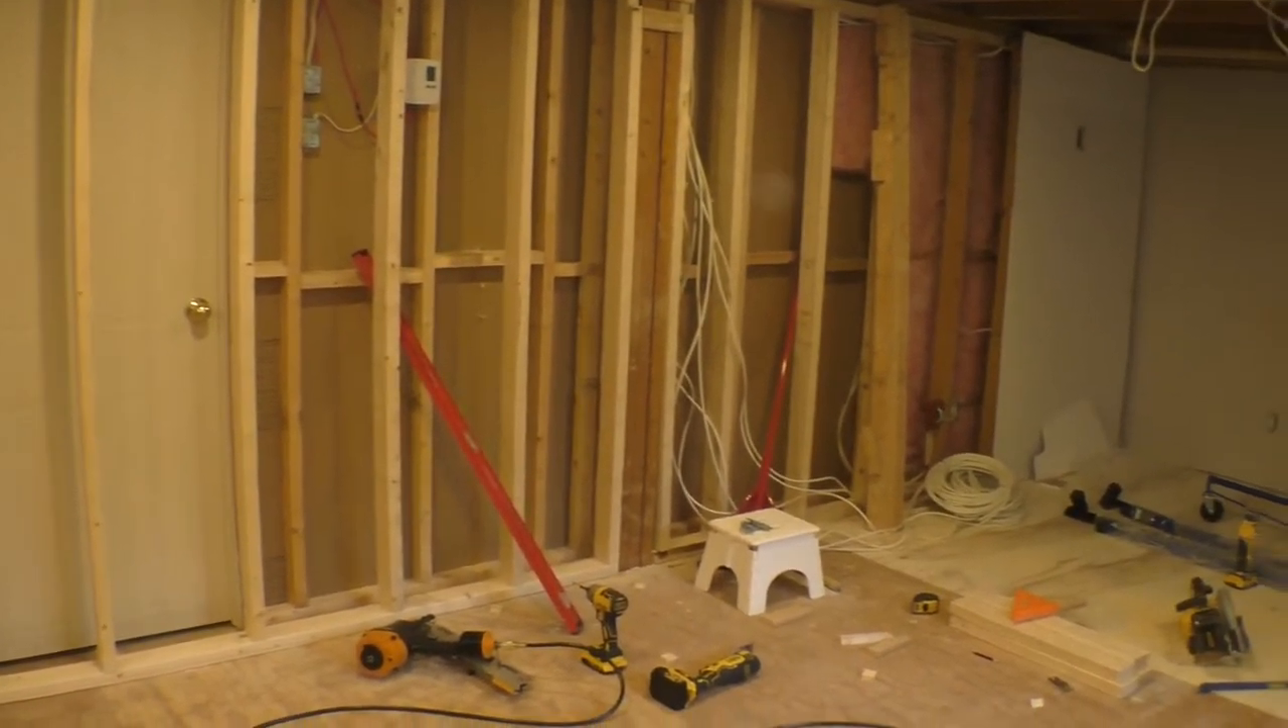I remove the drywall here i haven't removed the door yet uh but i i can now you will see uh in a second why.